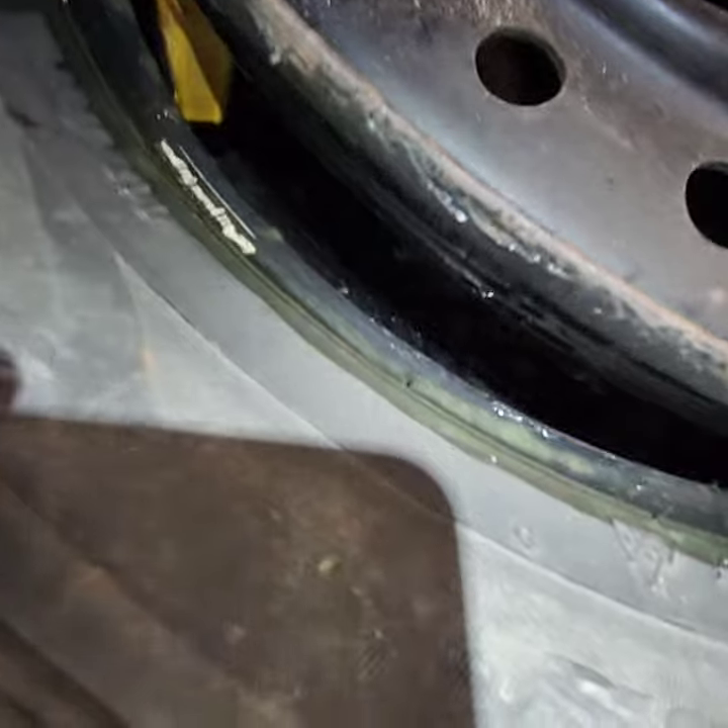We have a situation here see how how big the gap of the tires through the rim.